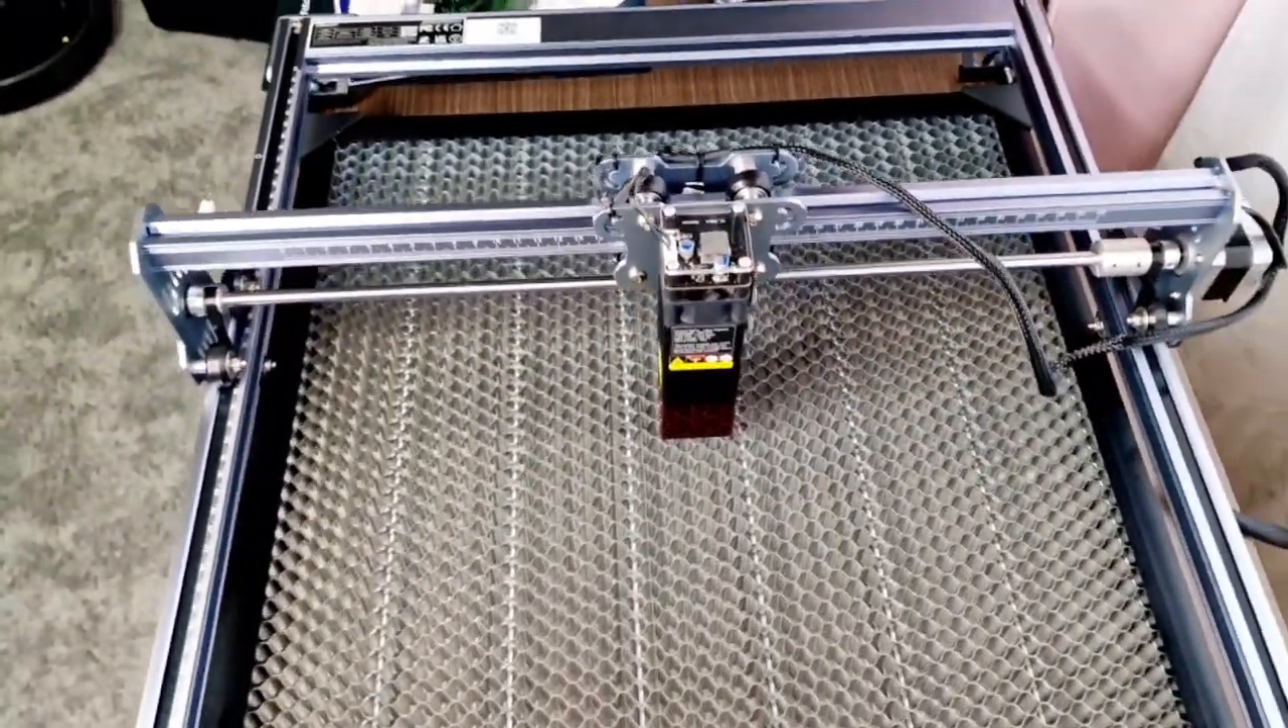We are done building the falcon laser engraver.